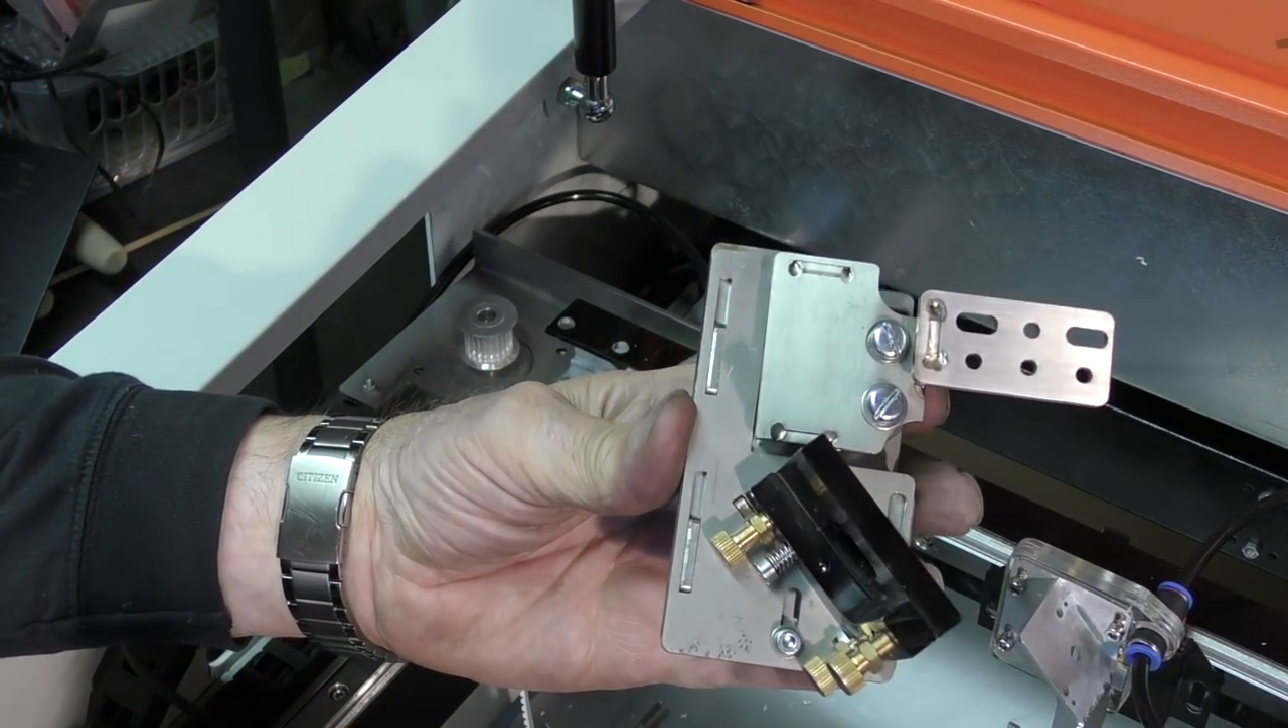Okay well here's the new head completely assembled with its mirror and i'm pretty pleased with the way that that design has come out actually.